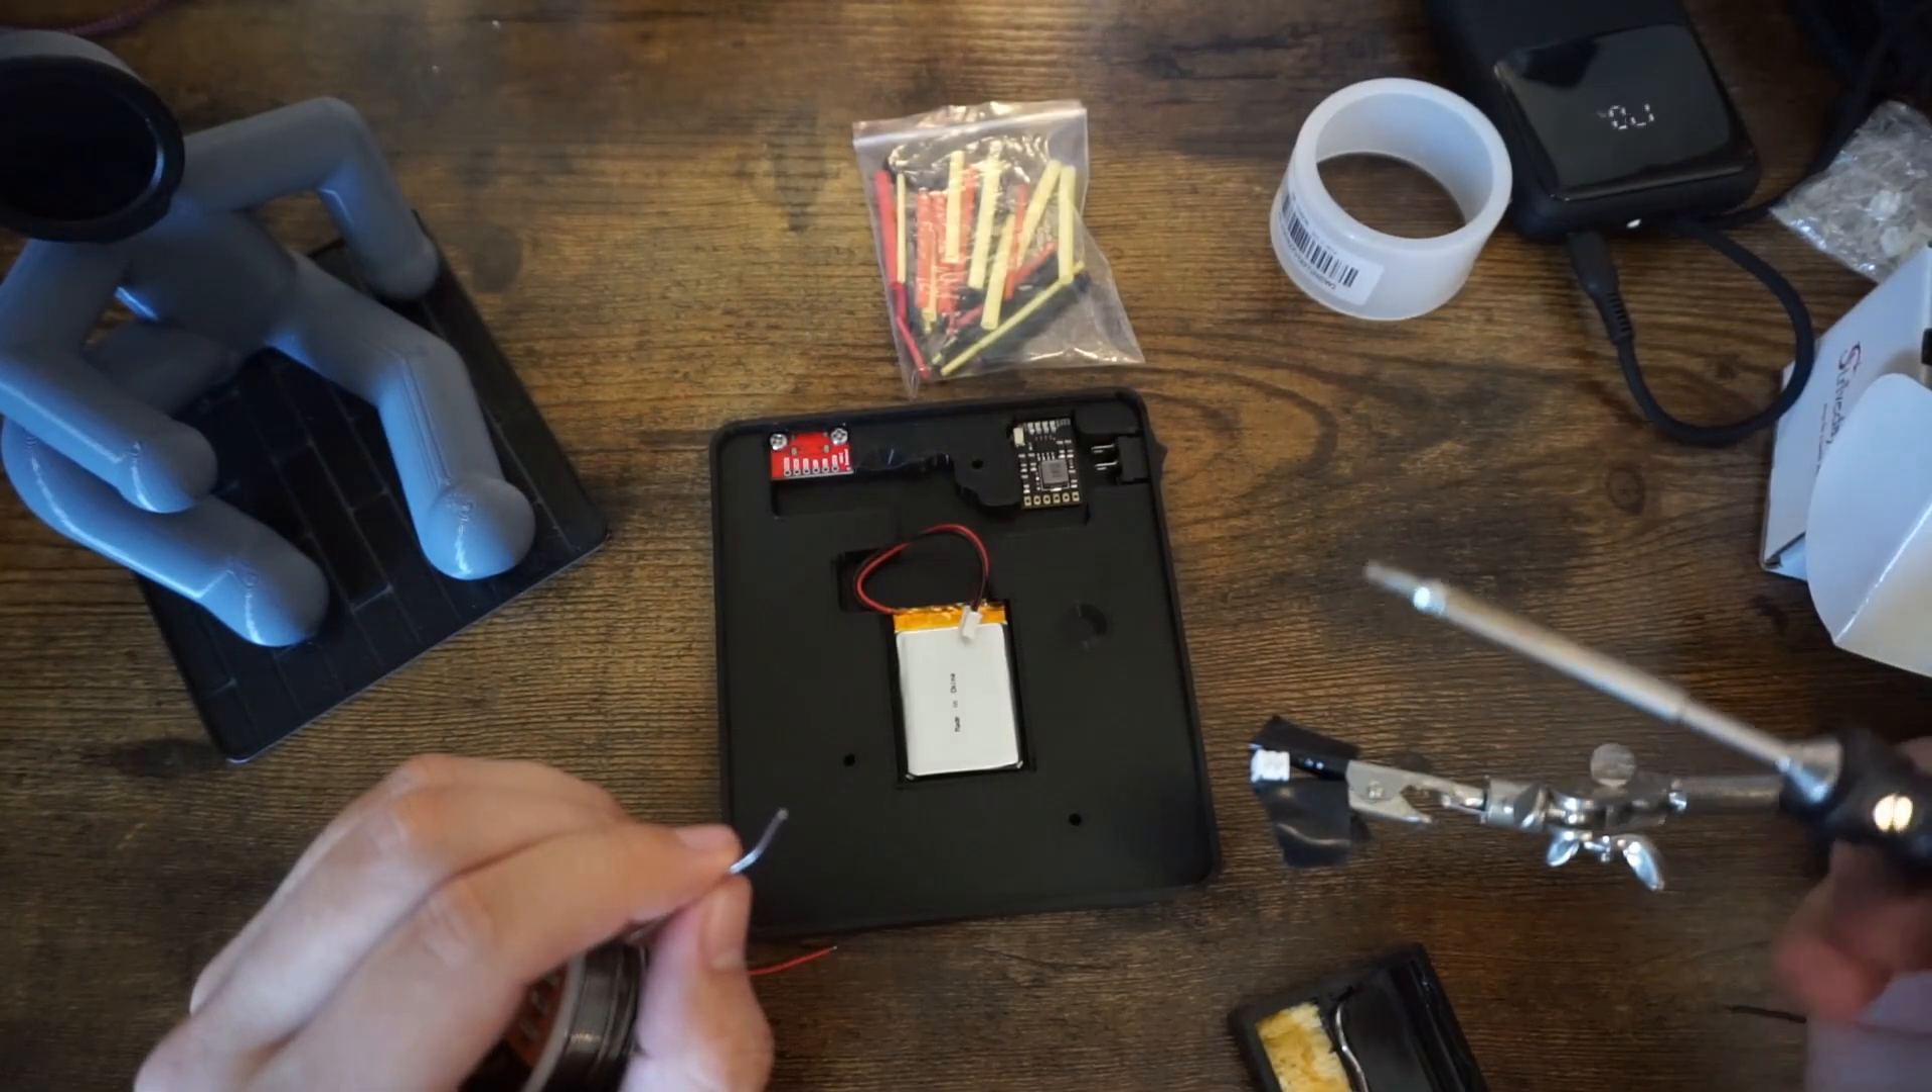Then next I attached the battery with the leads going to the left using again some double -sided tape.